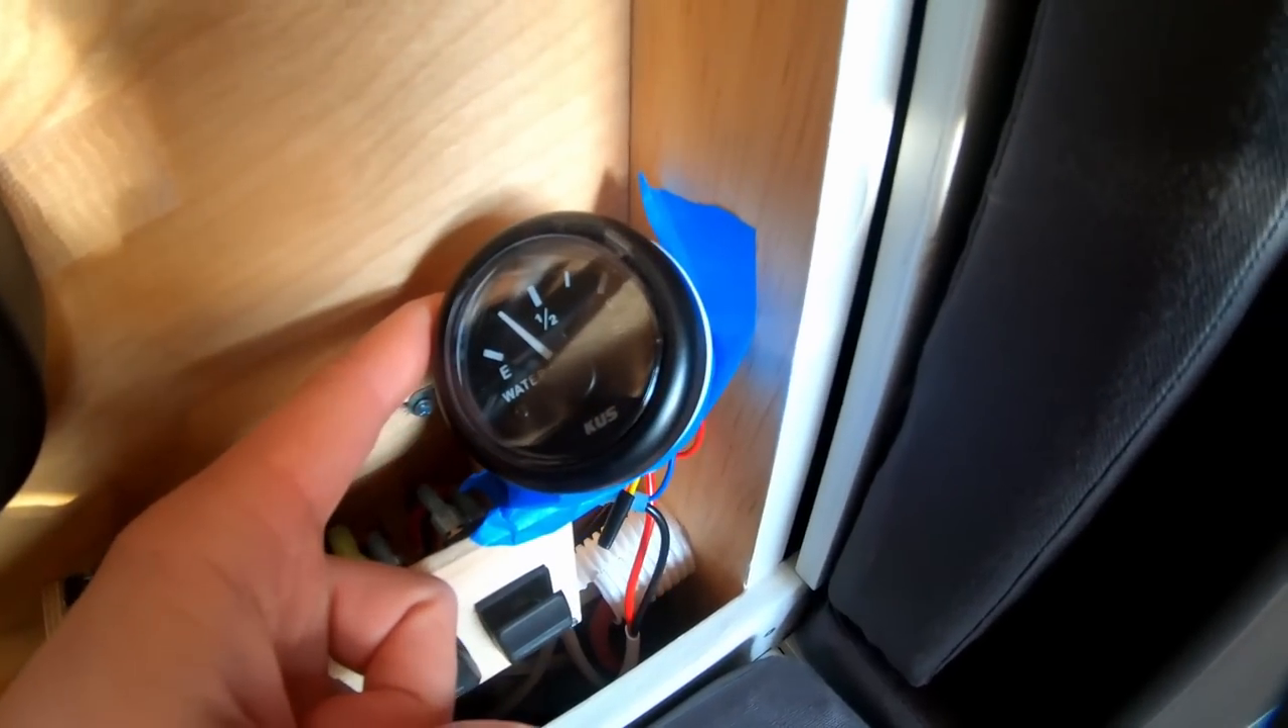The water level gauge itself is visible right here i haven't actually mounted this gauge yet.